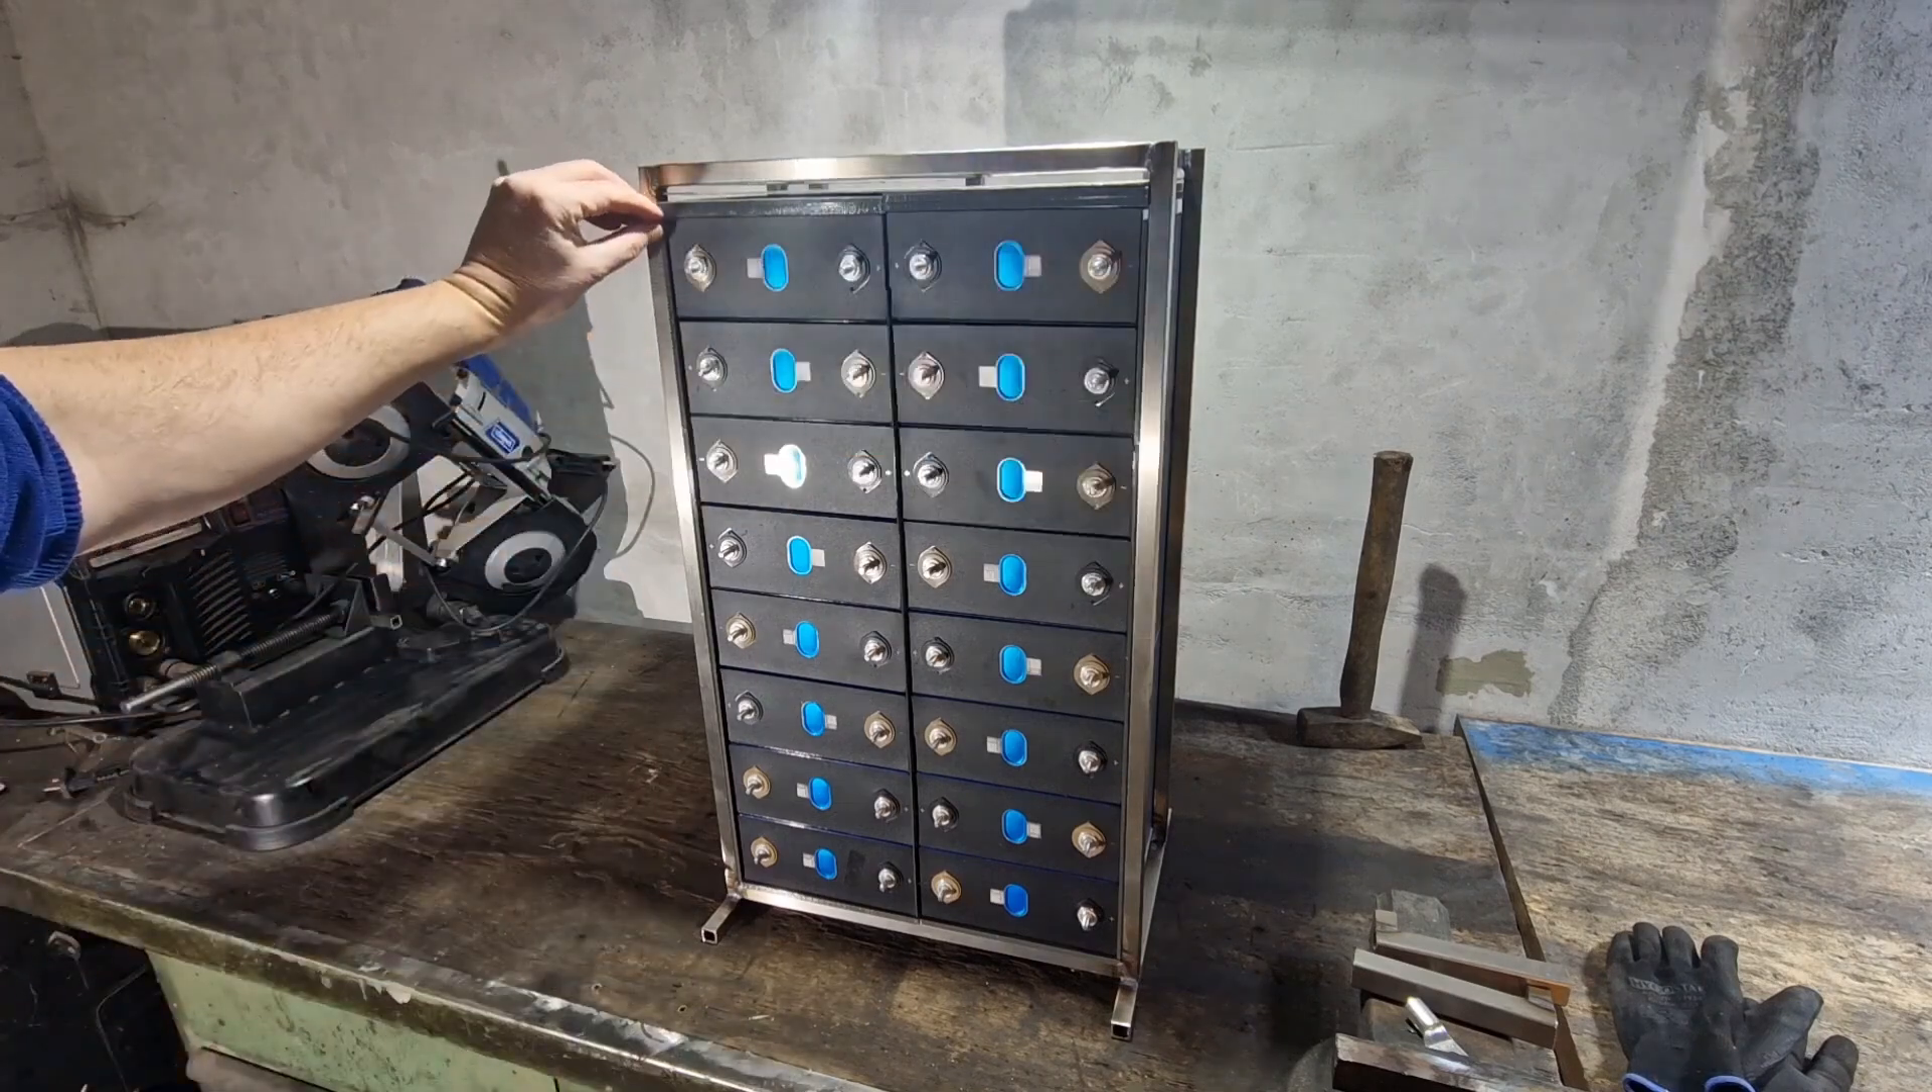Well, this is what the assembled tower looks like.